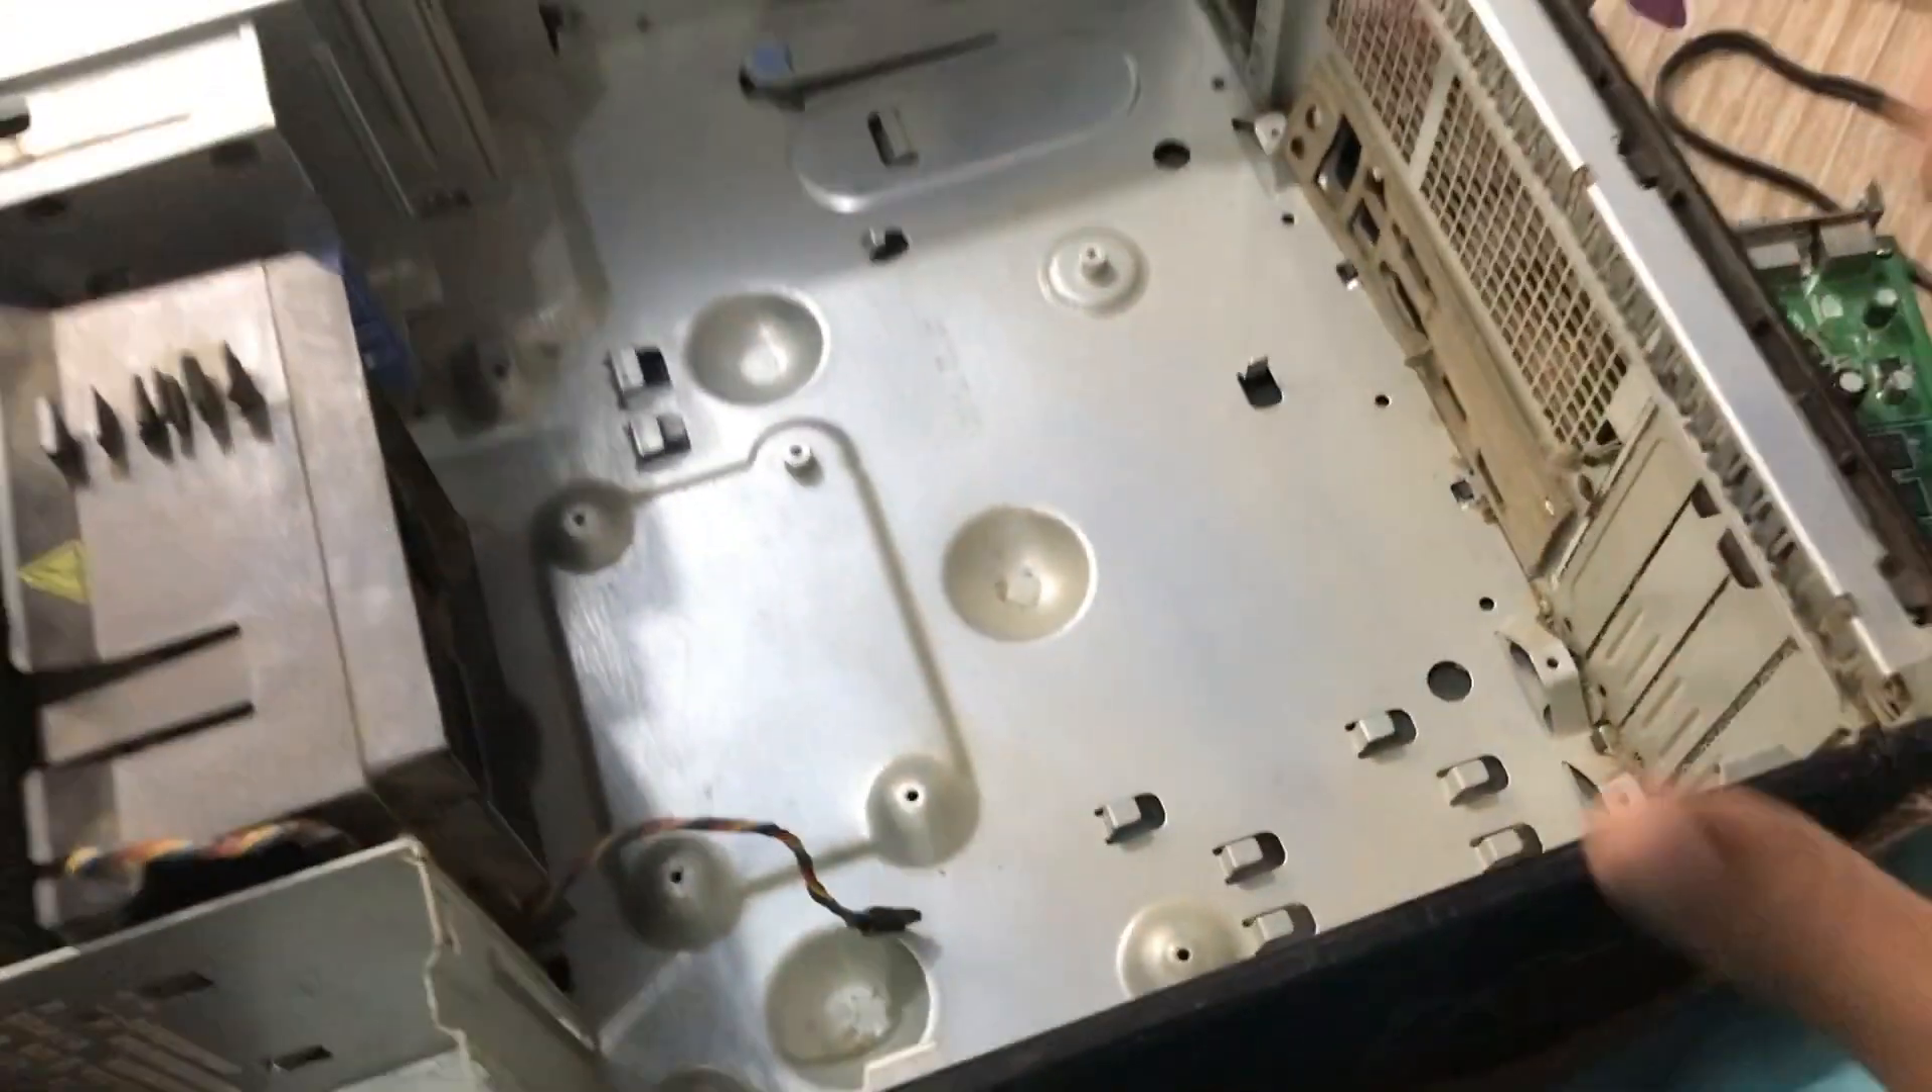यह डबा बिल्कुल खाली है इस पर हम फिटिंग करेंगे।